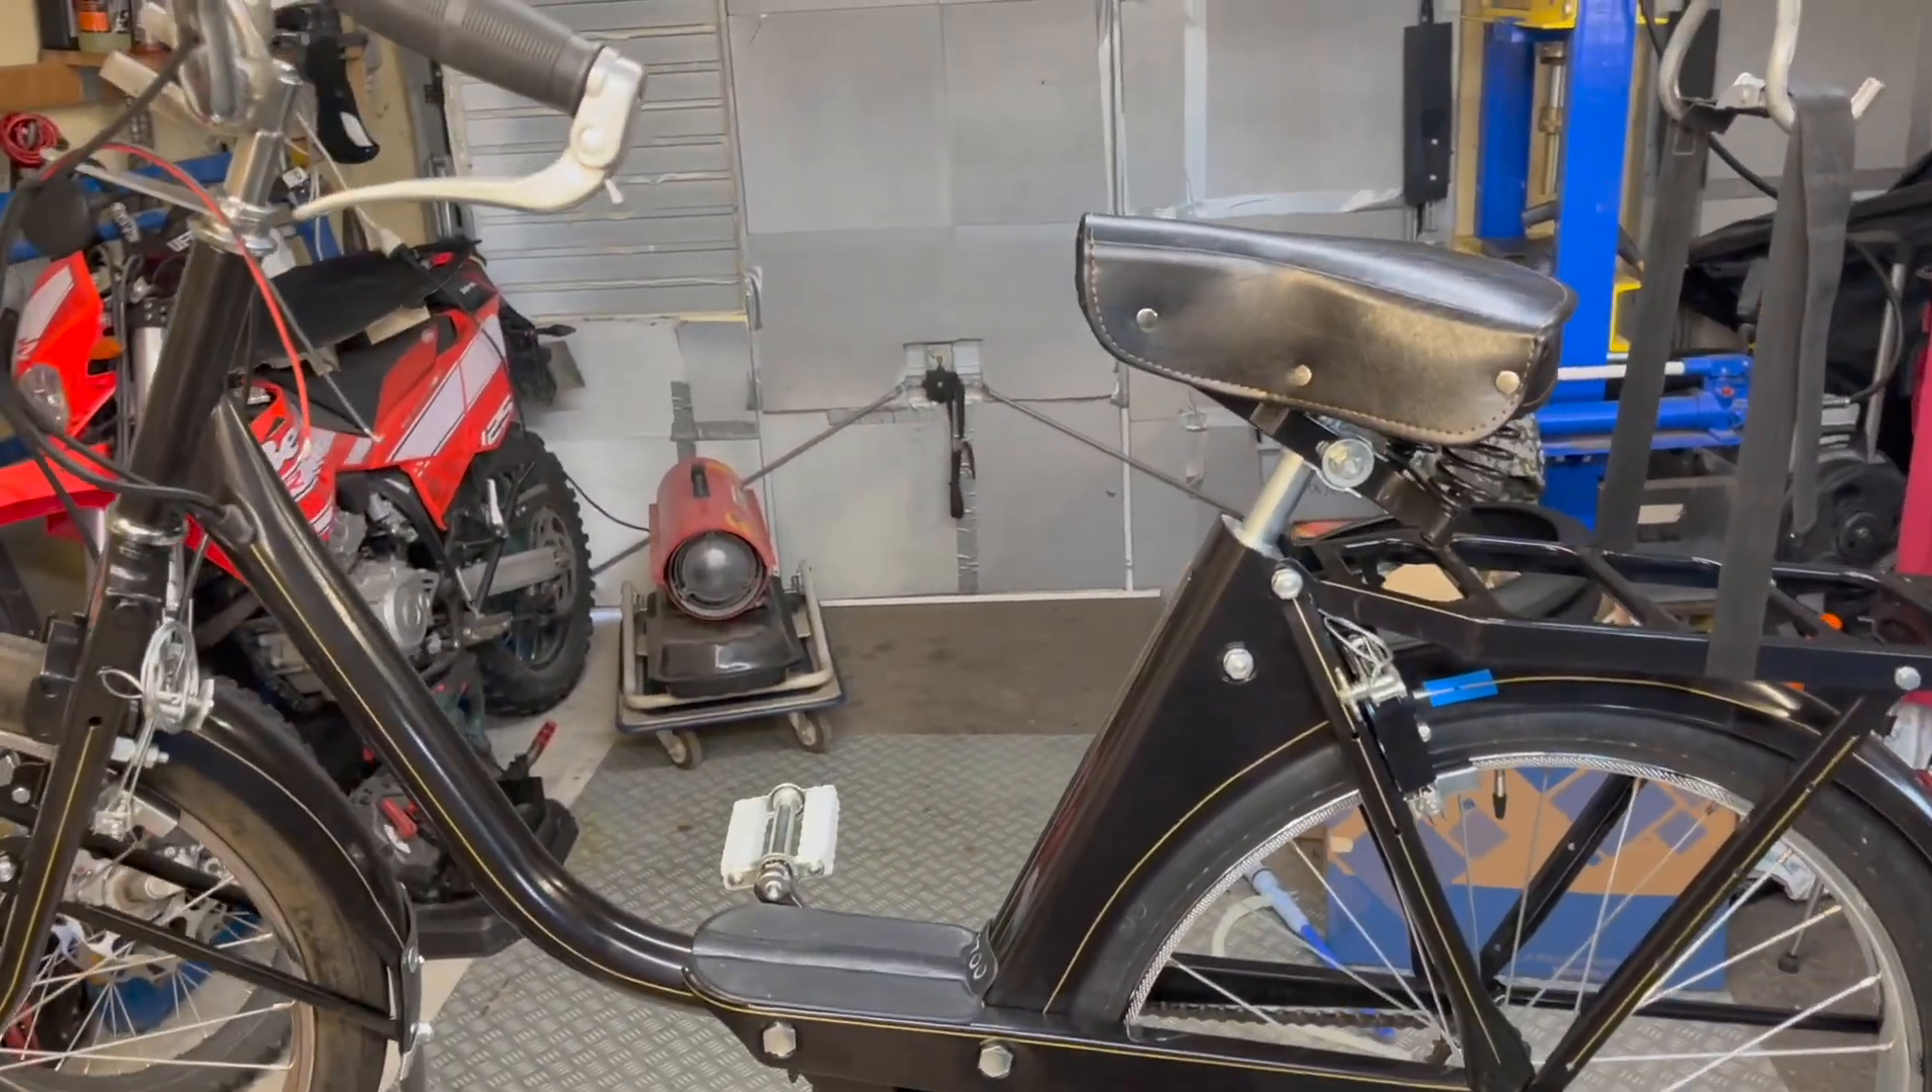Donc j'ai mis la selle avouez quand même qu'elle est mieux que l'autre.